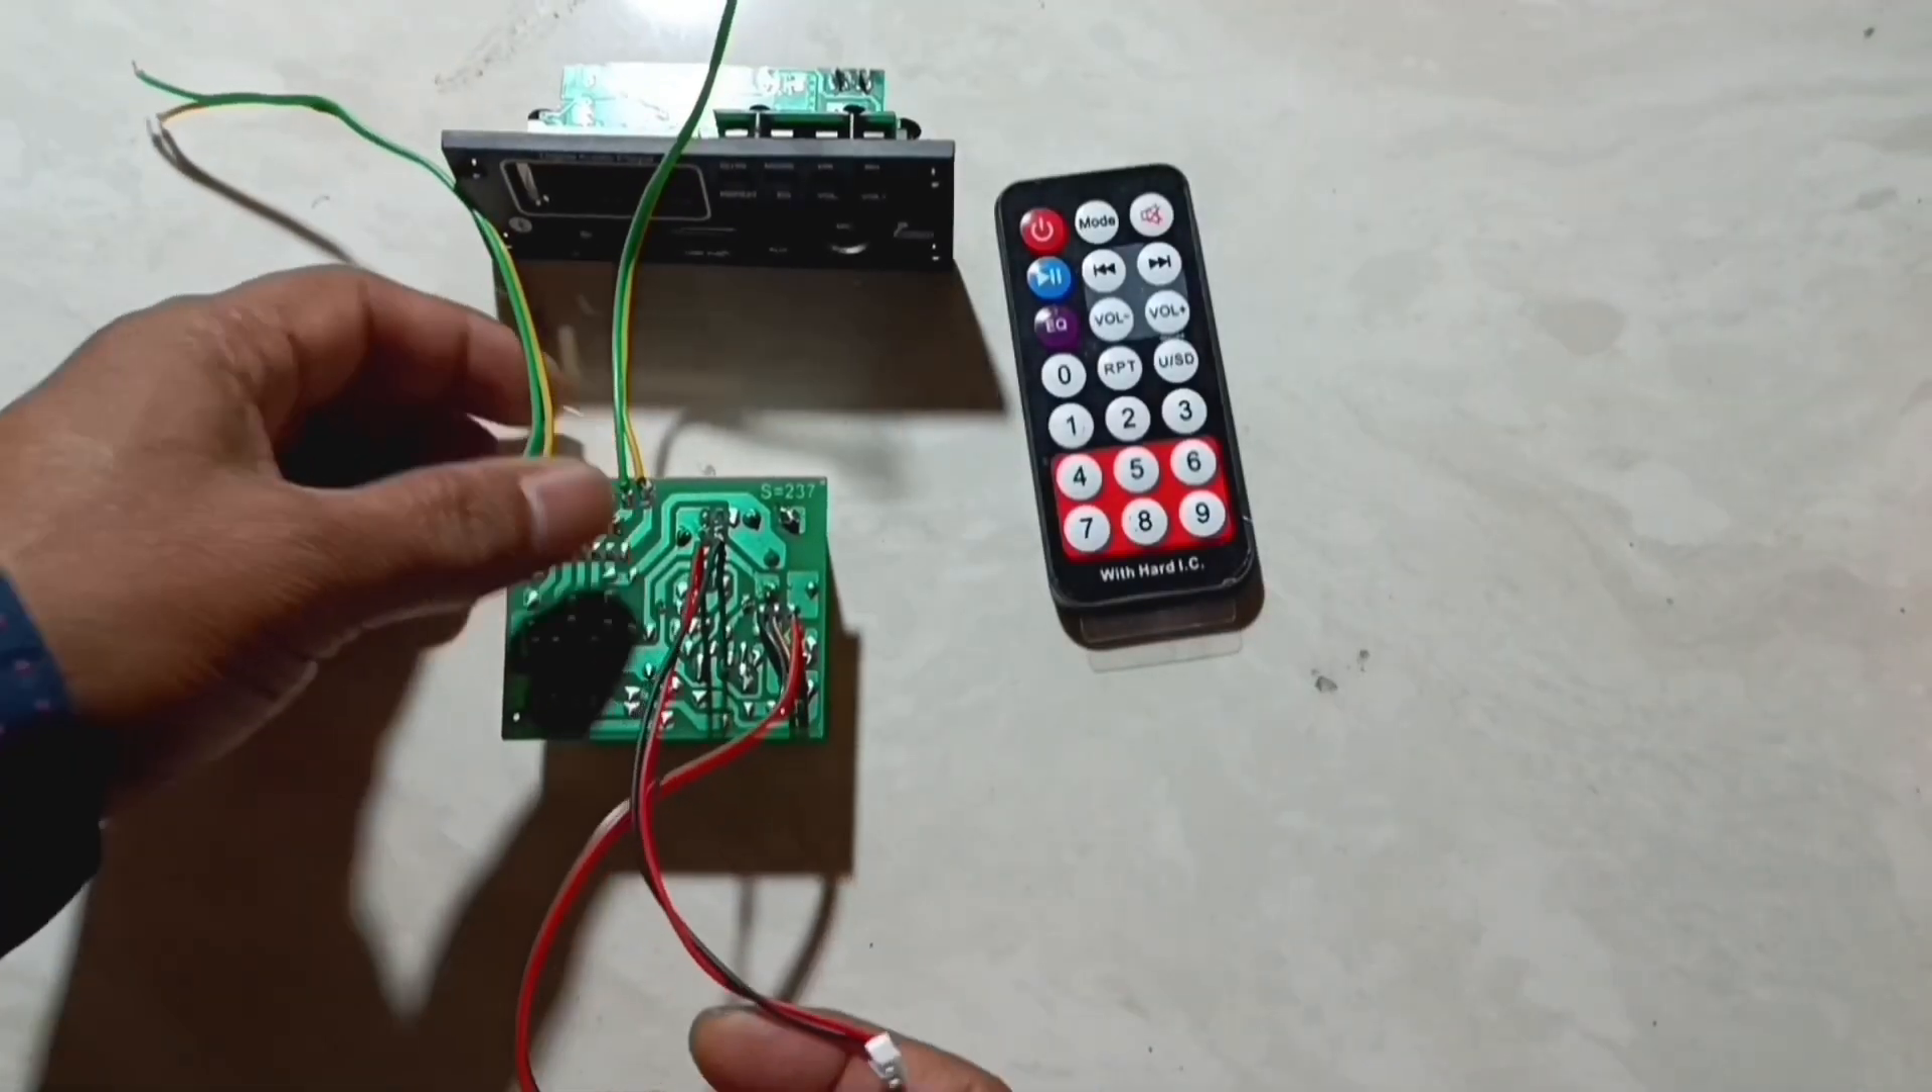Module का connection के लिए तो हम दो वायर जोड़ चुके हैं।